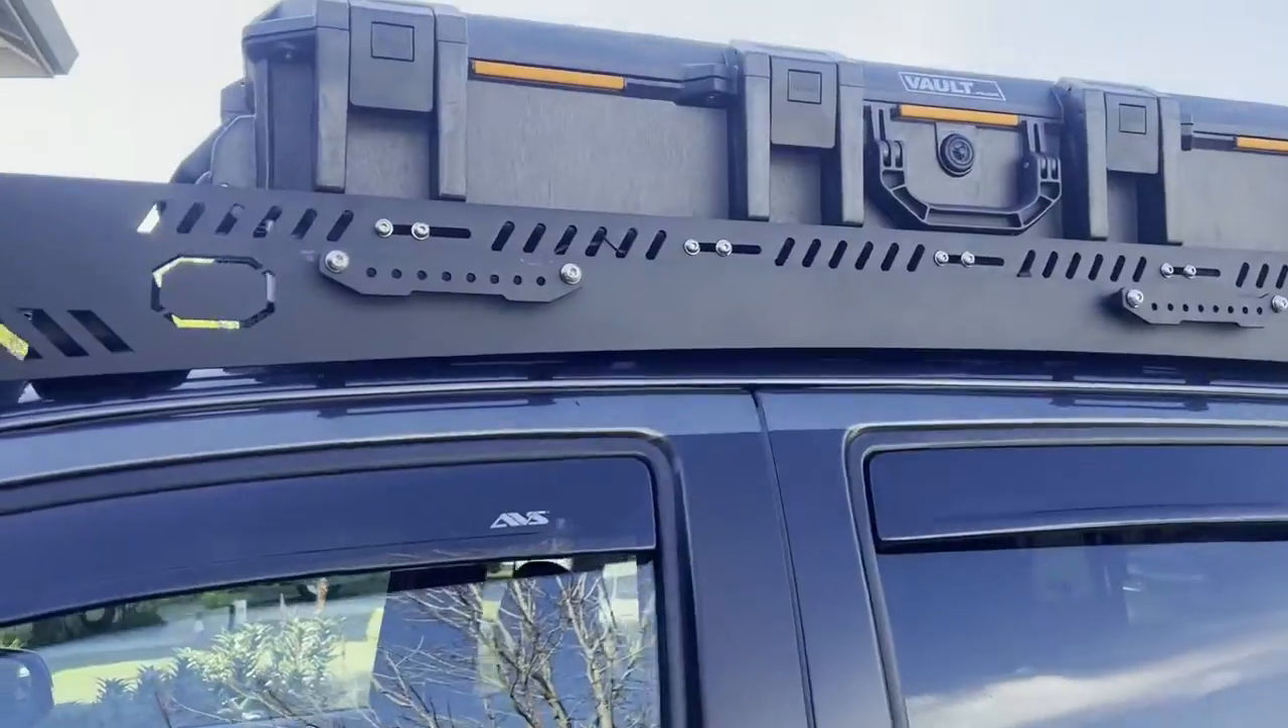This is what the pelican cases look like when they're mounted.